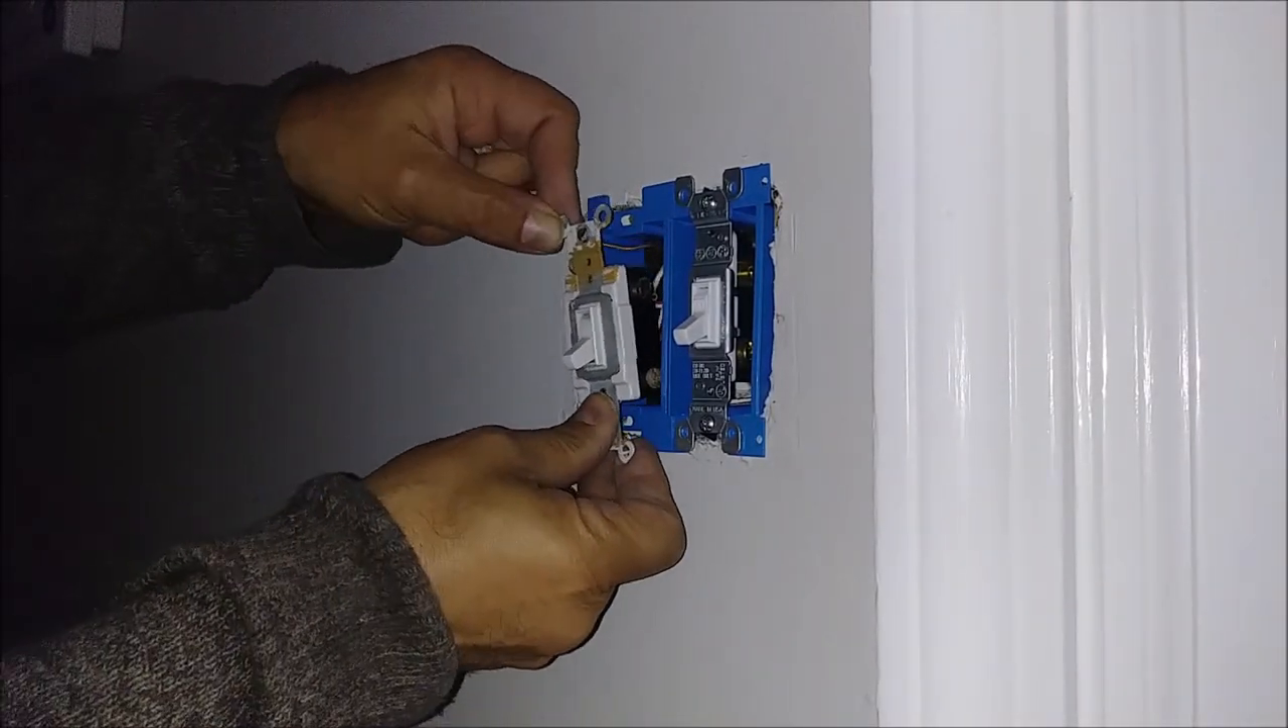And the only thing left now is just to attach this switch, a four-way switch to the box and then we can connect everything and I'll show you how it works.